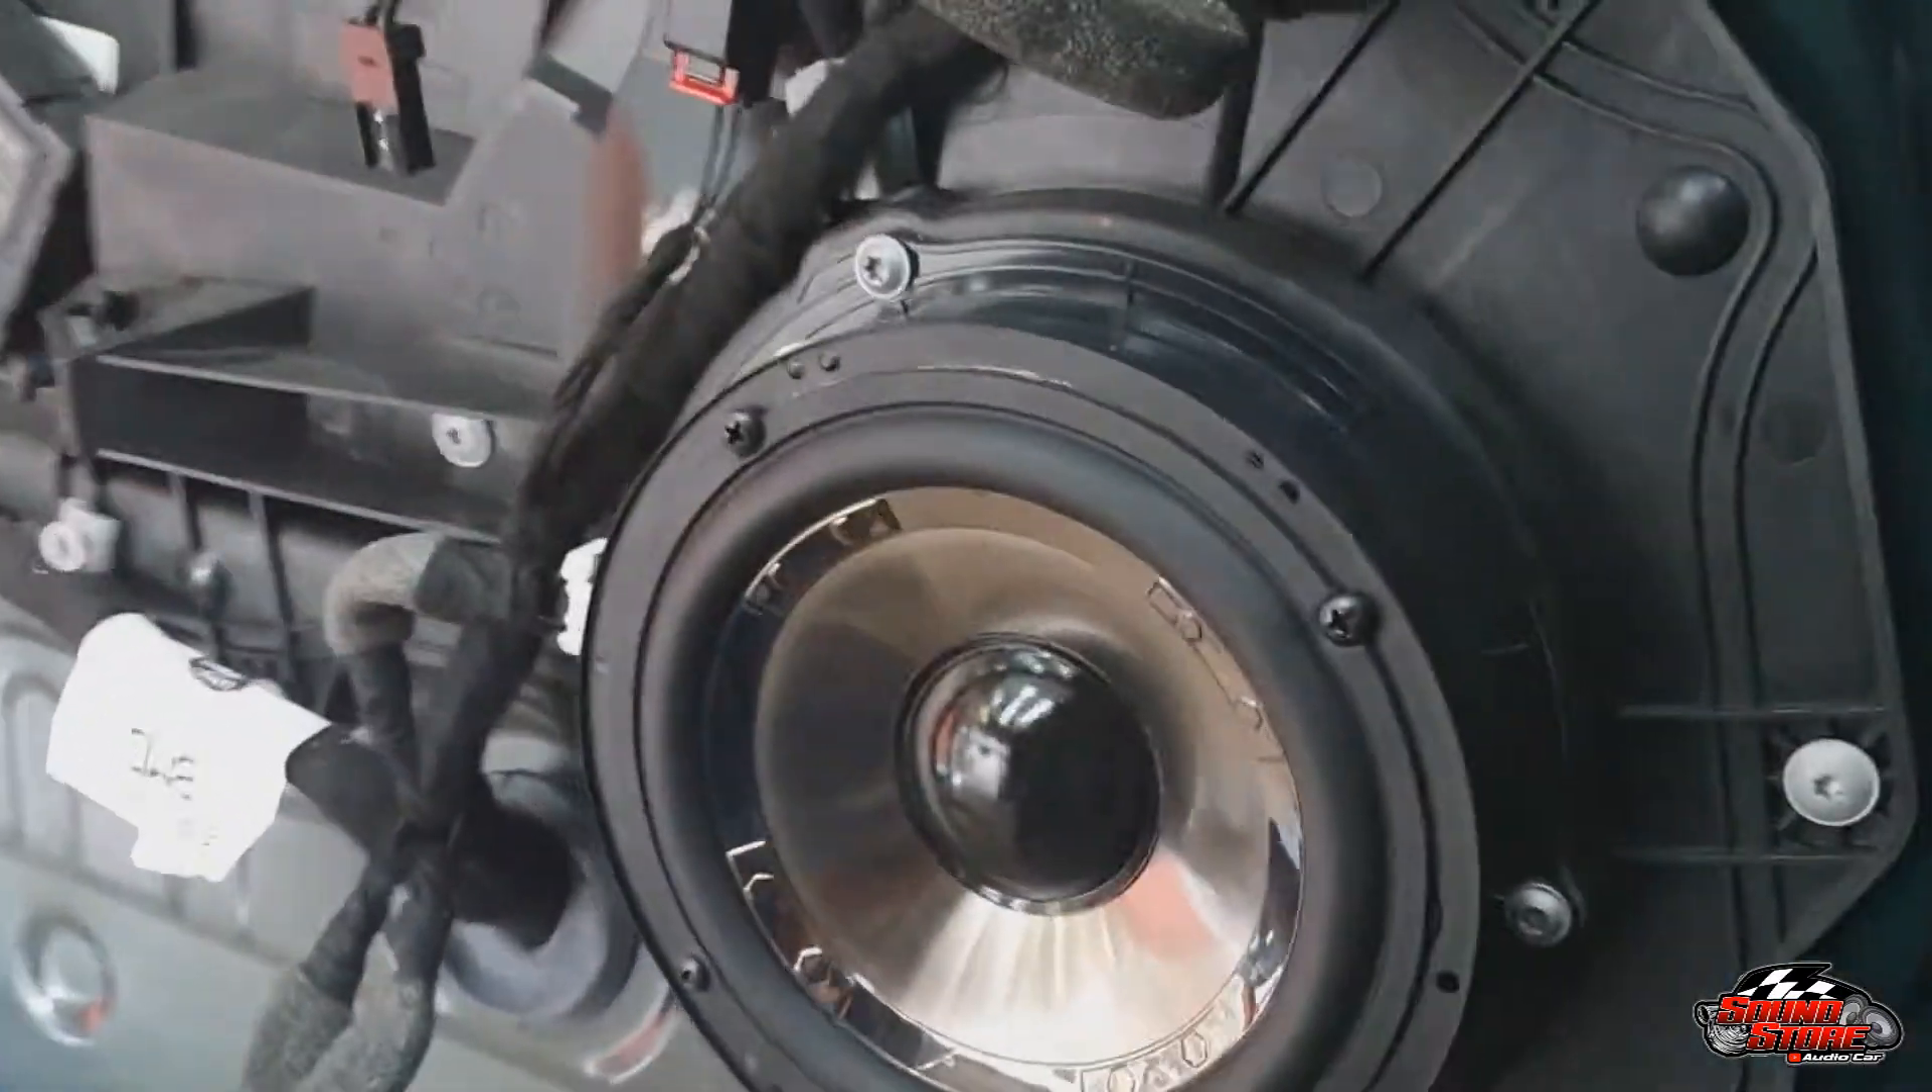O falante aqui já está montado, parafusado, padrãozinho, pluguezinho original.